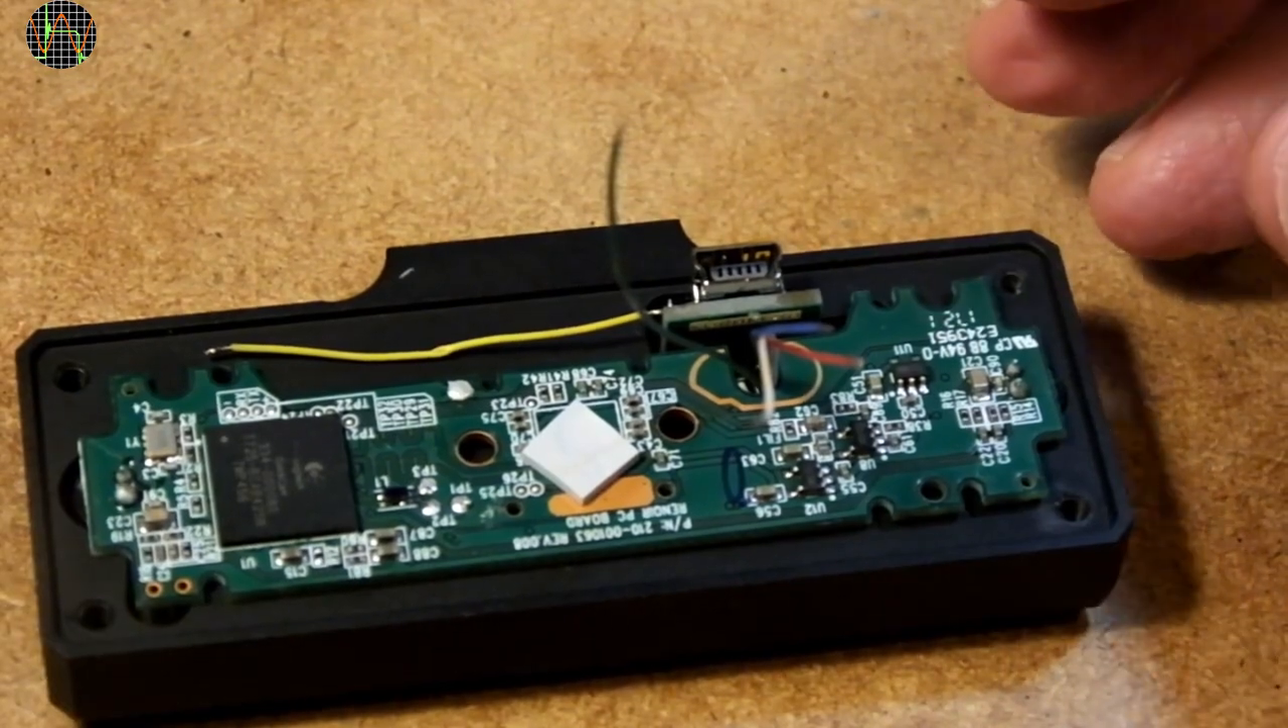Now to insert the PCB. It fits like a glove into the housing.